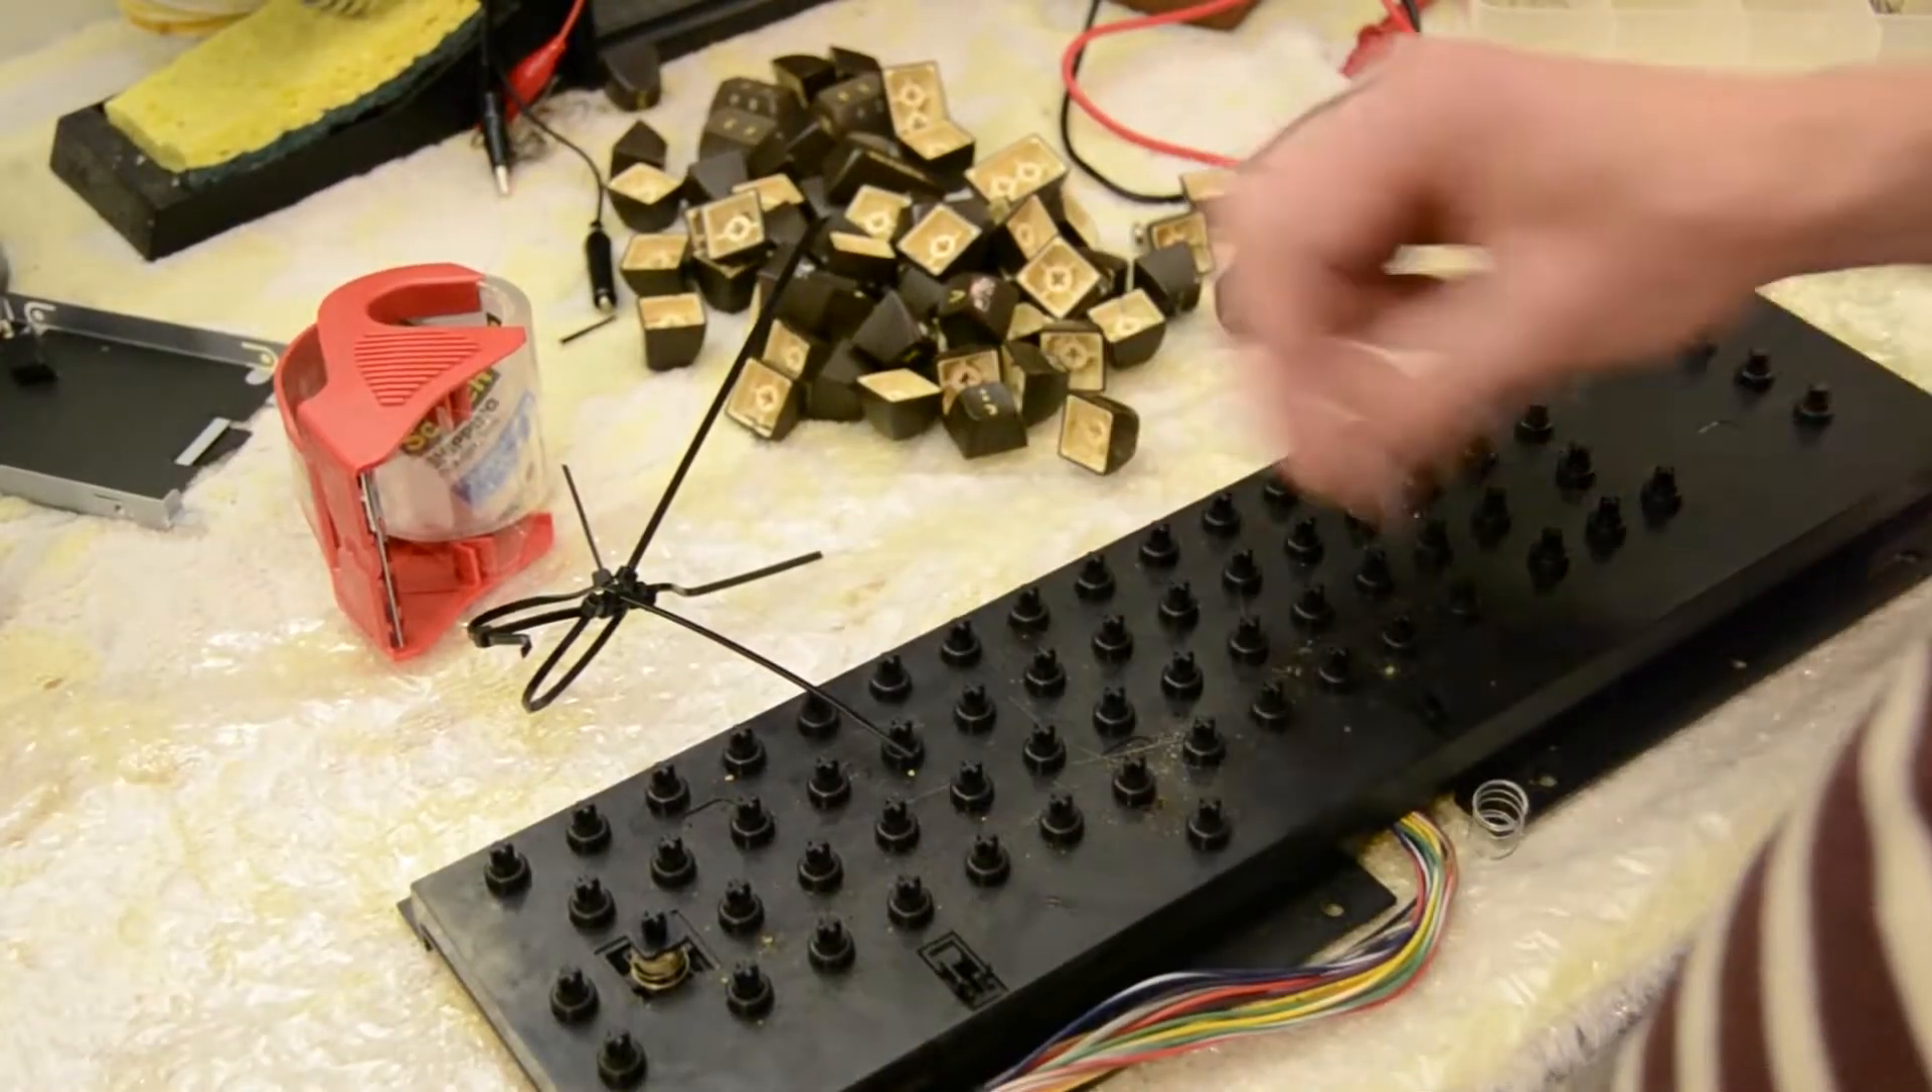Even still, the keys put up quite a fight and it took about 20 minutes, but I was finally able to remove all of the keys without damaging anything.